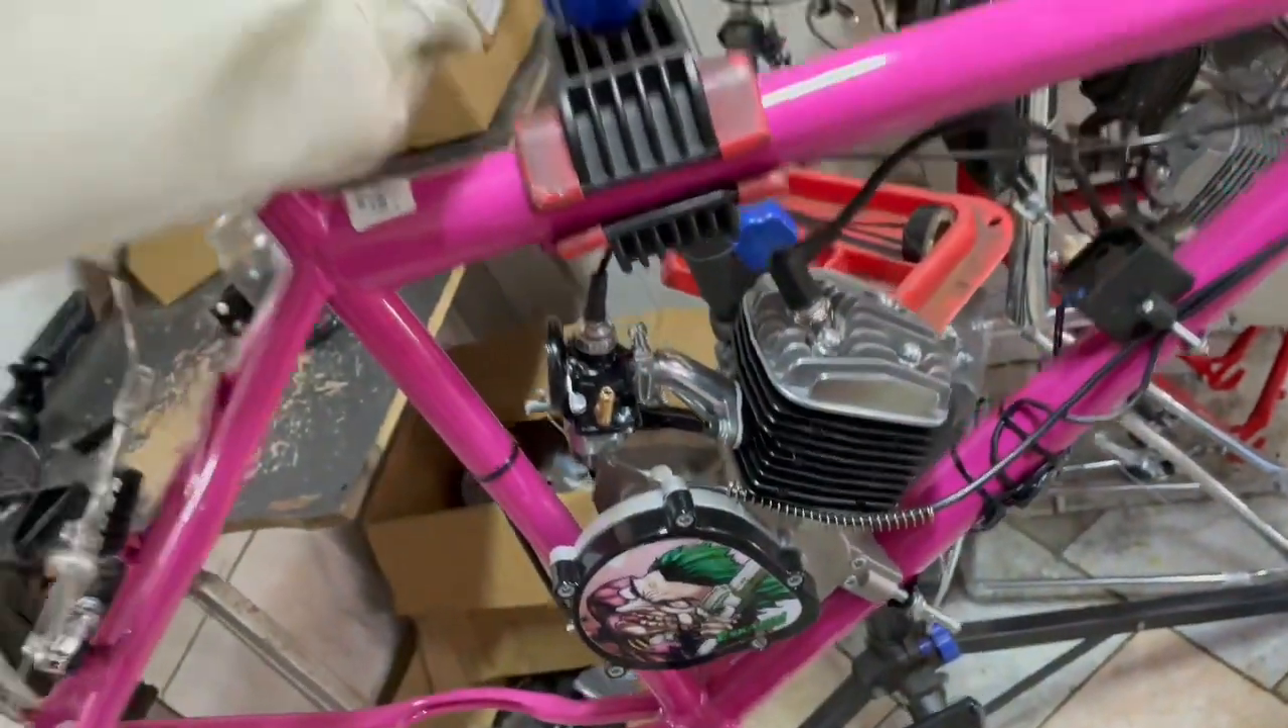Já coloquei as tampas. Já coloquei o motor na bicicleta.